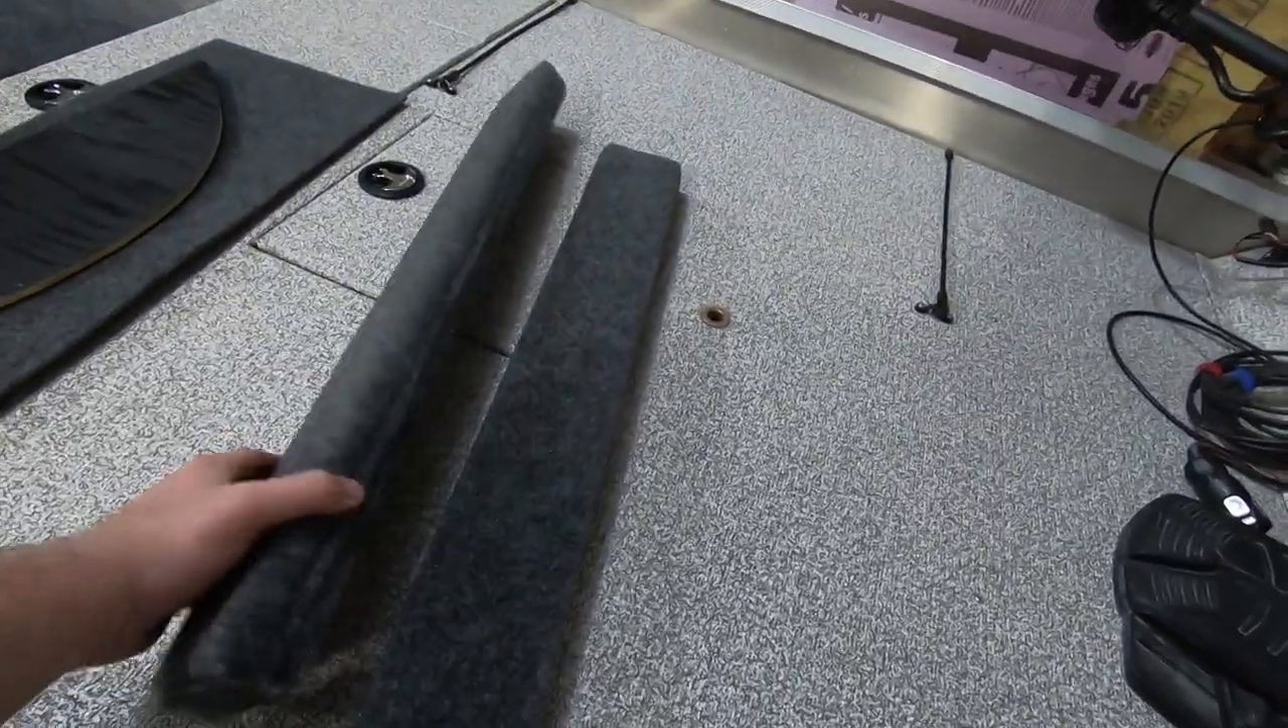All right, we got both slides done. They're all wrapped up in carpet all the way around.